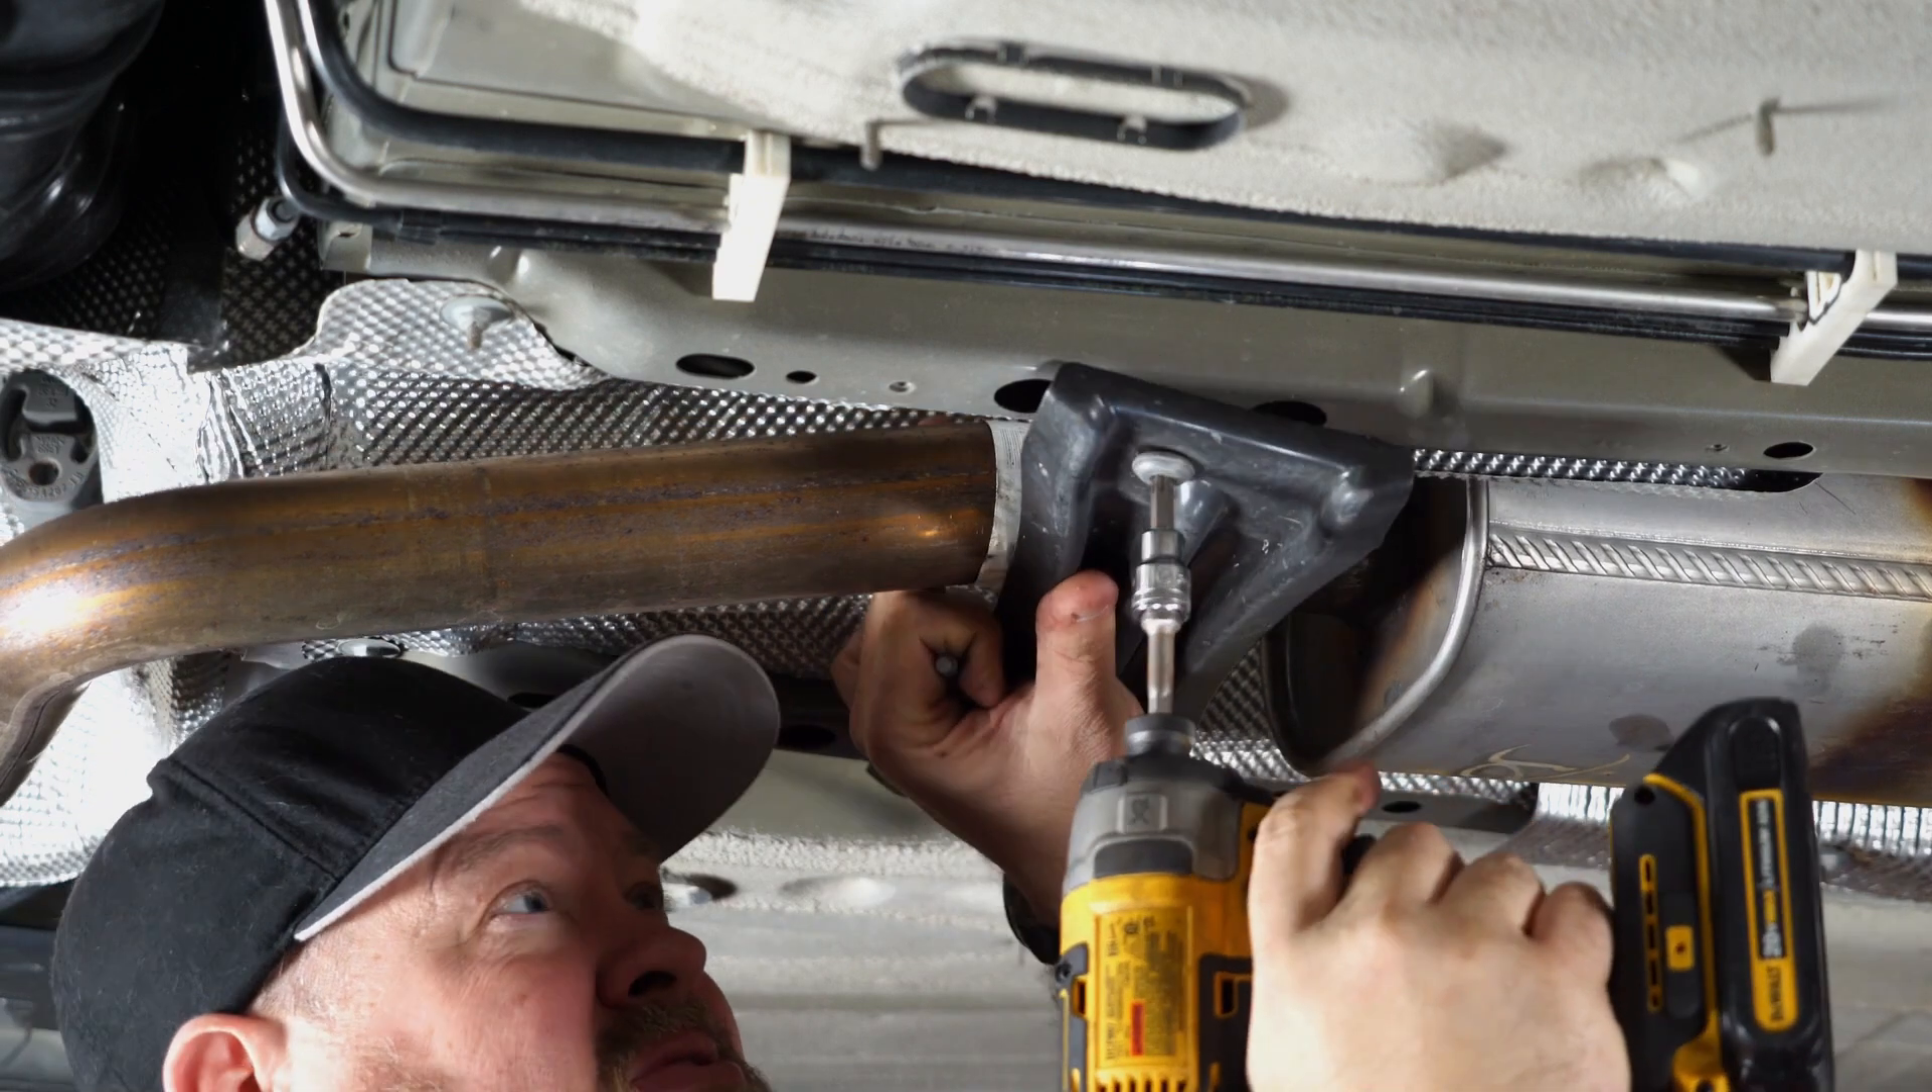Now the last thing we have to do is remove this cross brace so we can remove the mid-pipe.